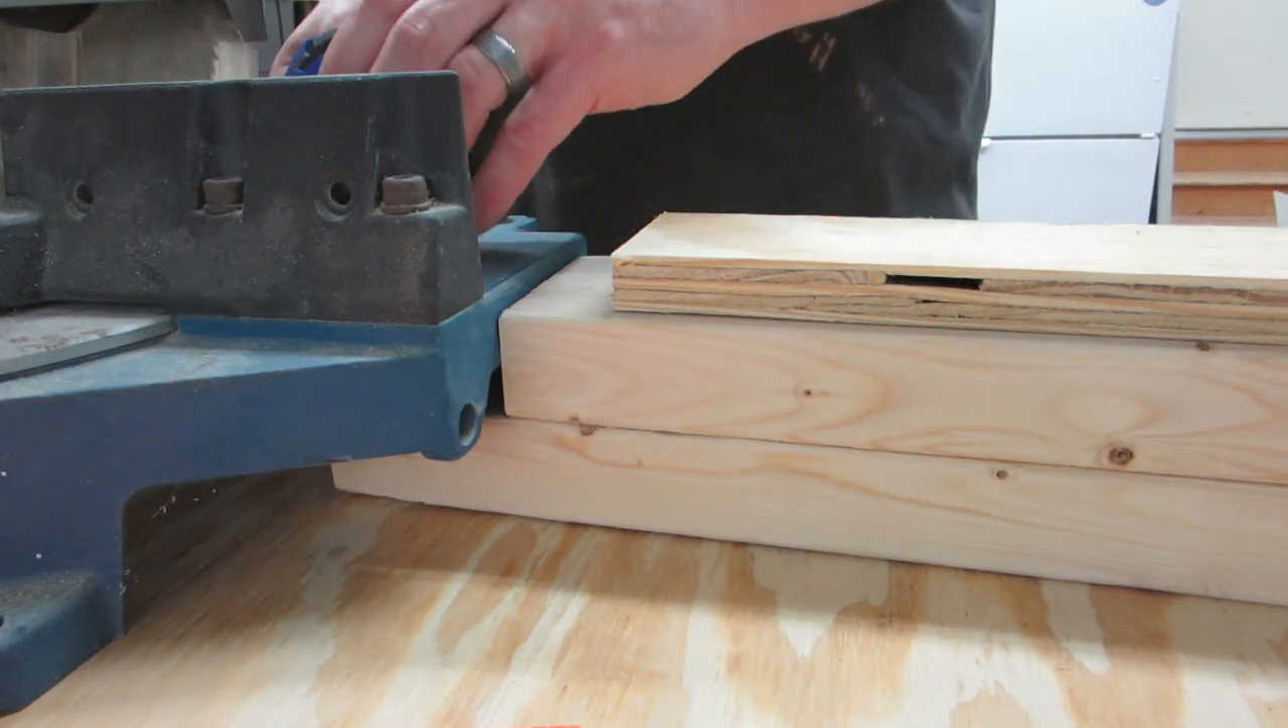You can see here I've stacked two 2x4s on top of each other and then placed a piece of plywood as a stop.